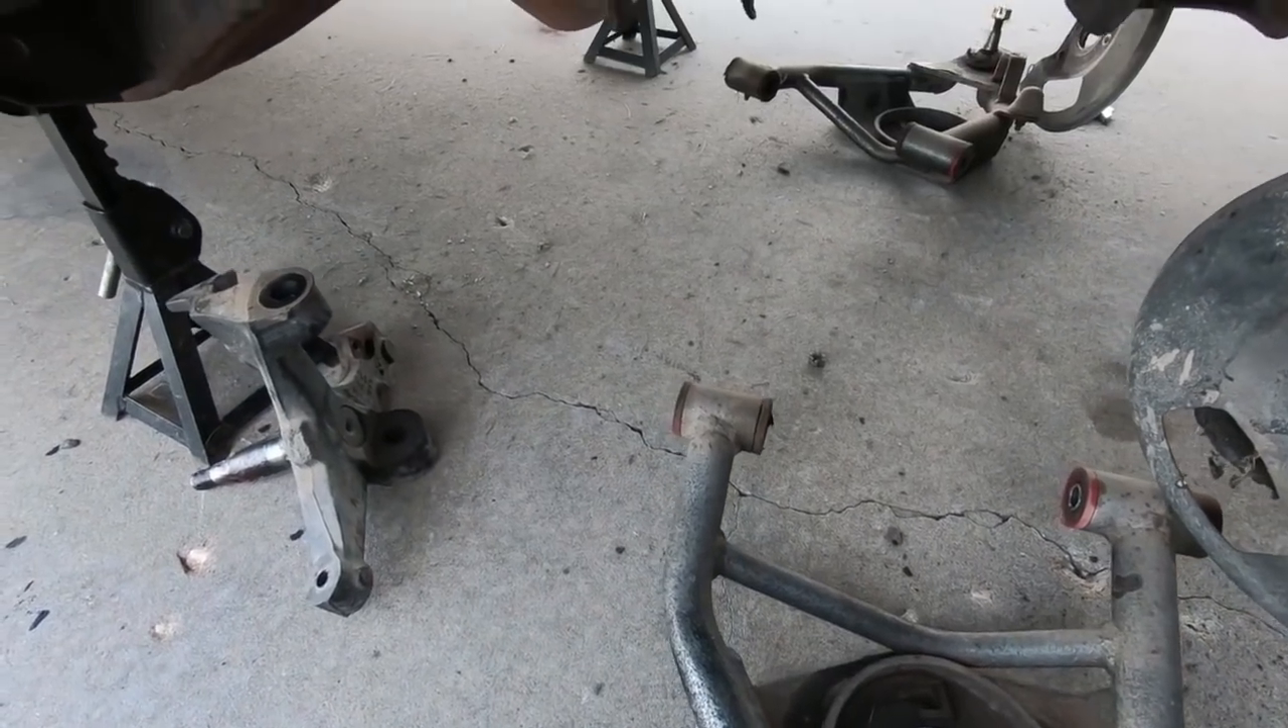As you can see I went ahead and got the bottom a arm off and guys that was a seven eights on both sides and just a bolt that runs through those.